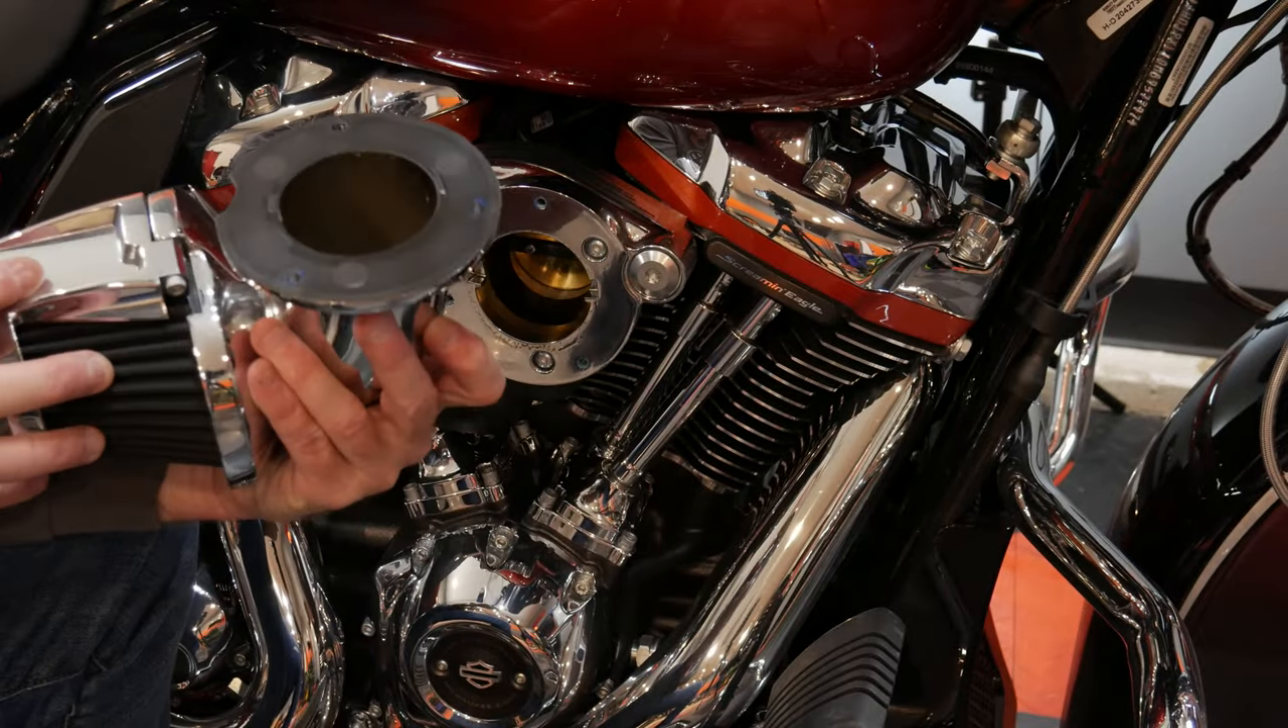And just like that all the bolts are removed so now I've taken the heavy breather off.